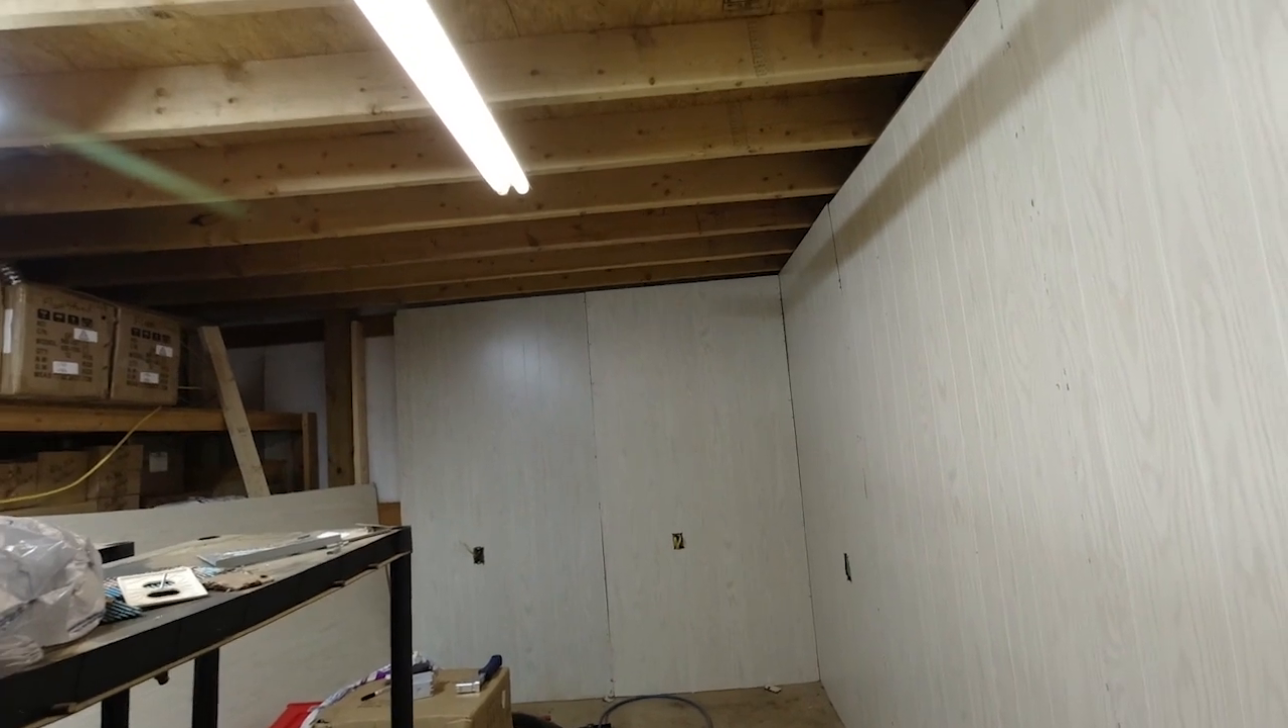But, we did get the insulation and the paneling up on that far wall. Still need a couple more staples in there.